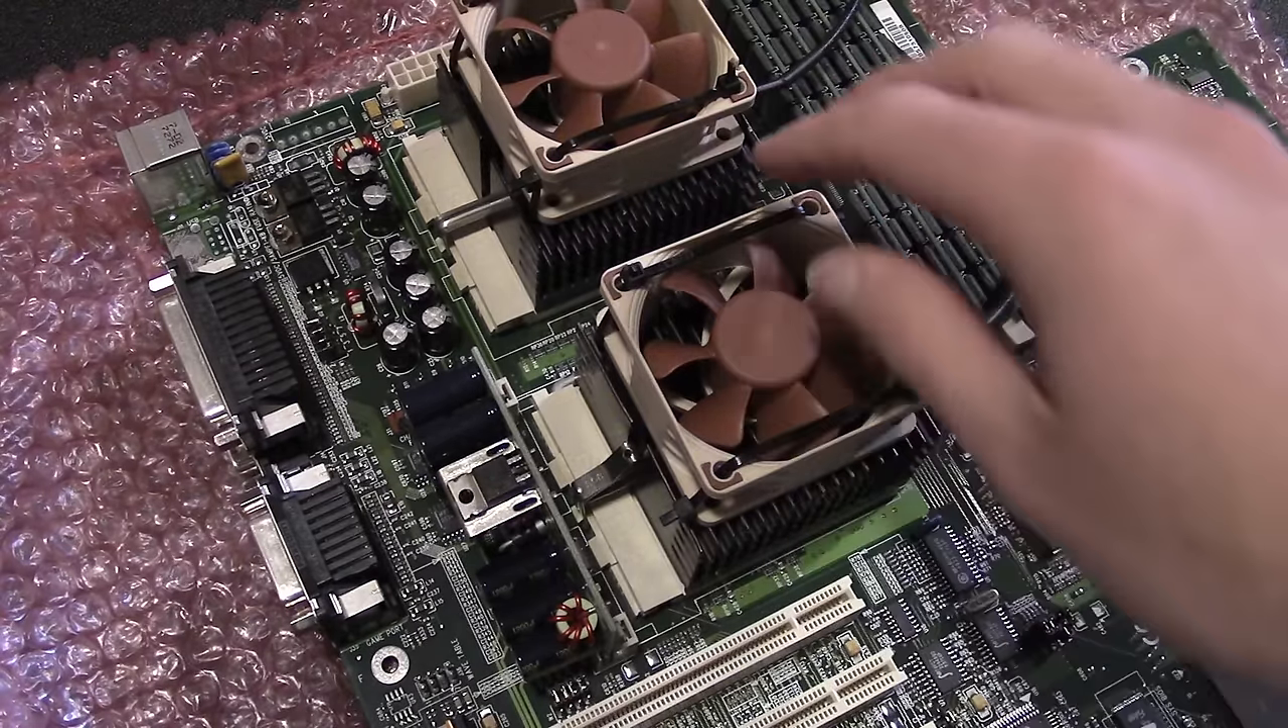I took the liberty of putting on the fans.